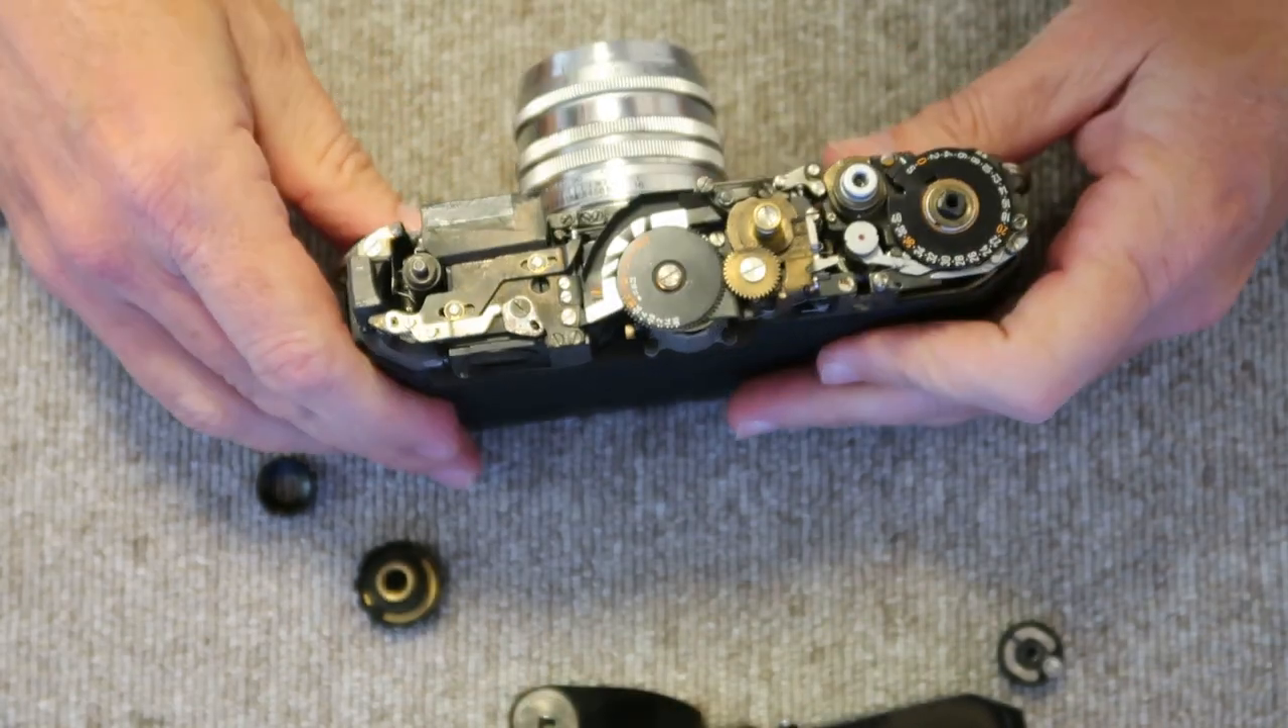Okay so we have the top cover off and i'll describe the different things we have under here.